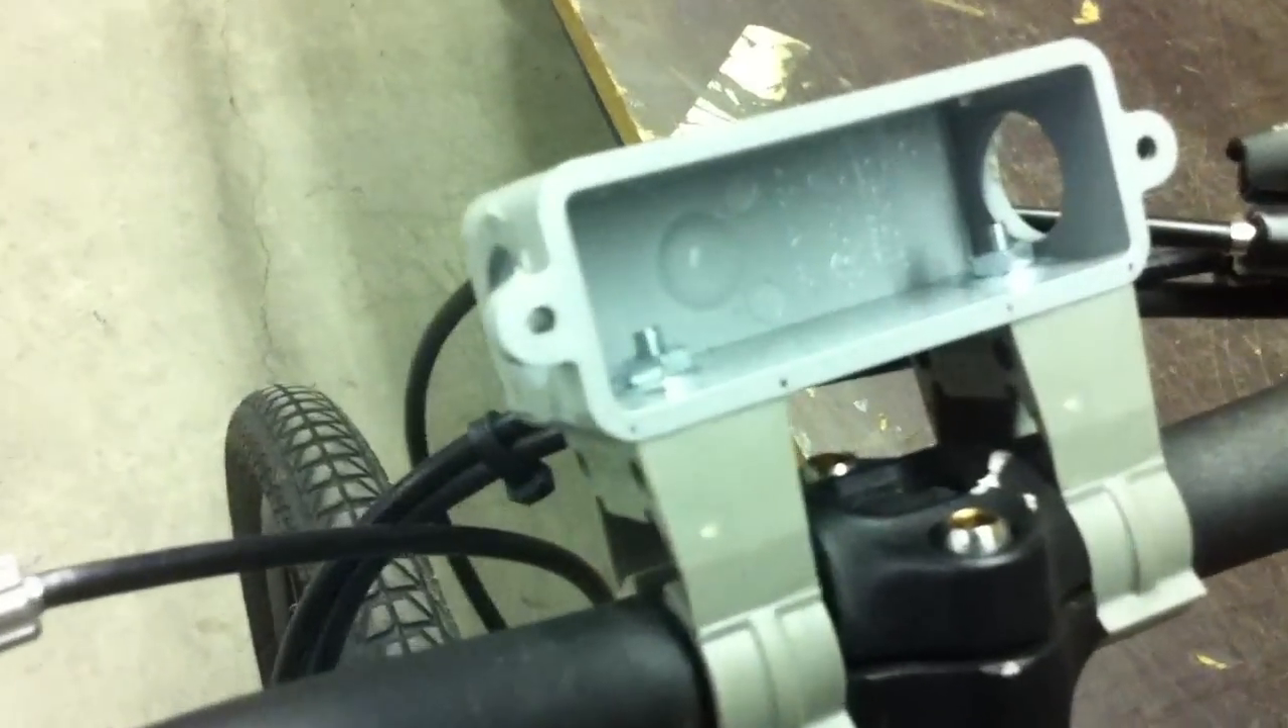What I have here is a half inch PVC conduit body, and I used two three quarter inch one hole straps that are PVC, and I just tapped them with some number eights through the conduit body.